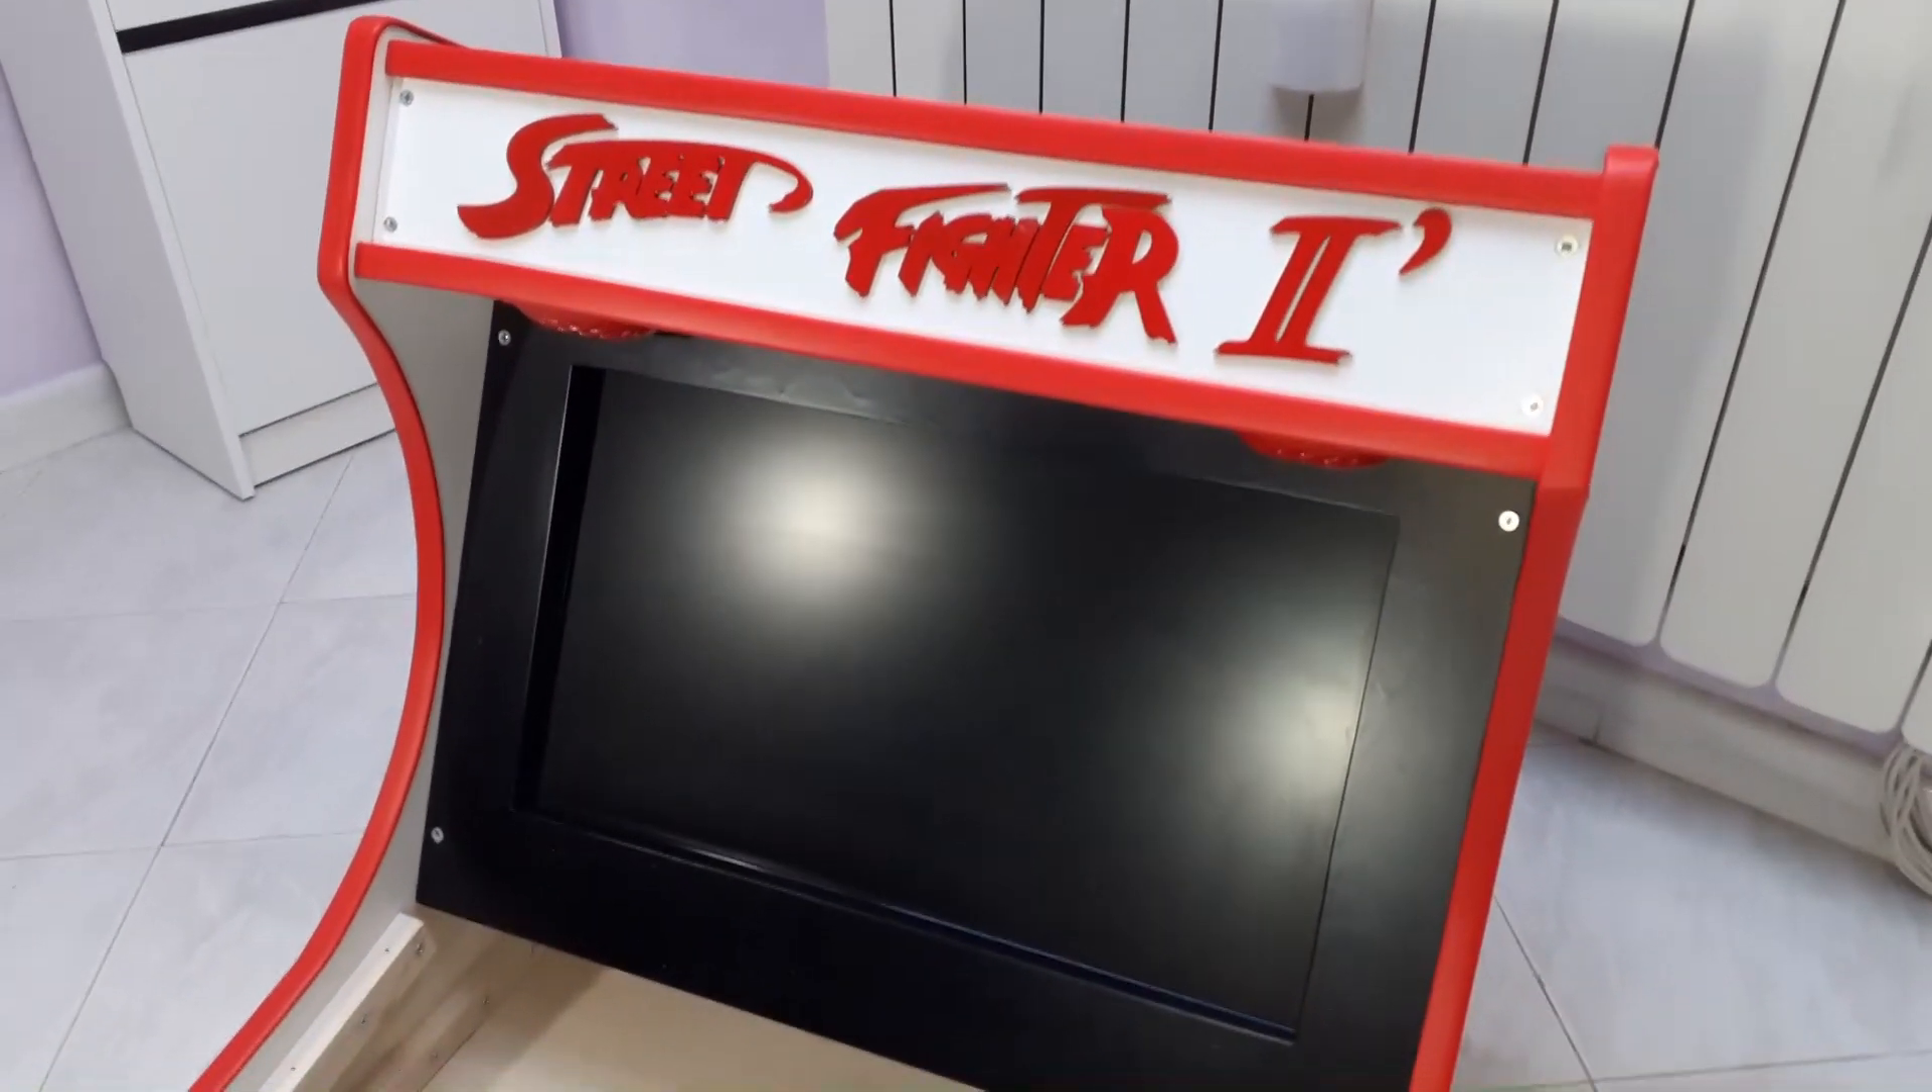Ed ecco come si presenta il cabinato dopo che abbiamo incollato le due bordature del logo street fighter 2.